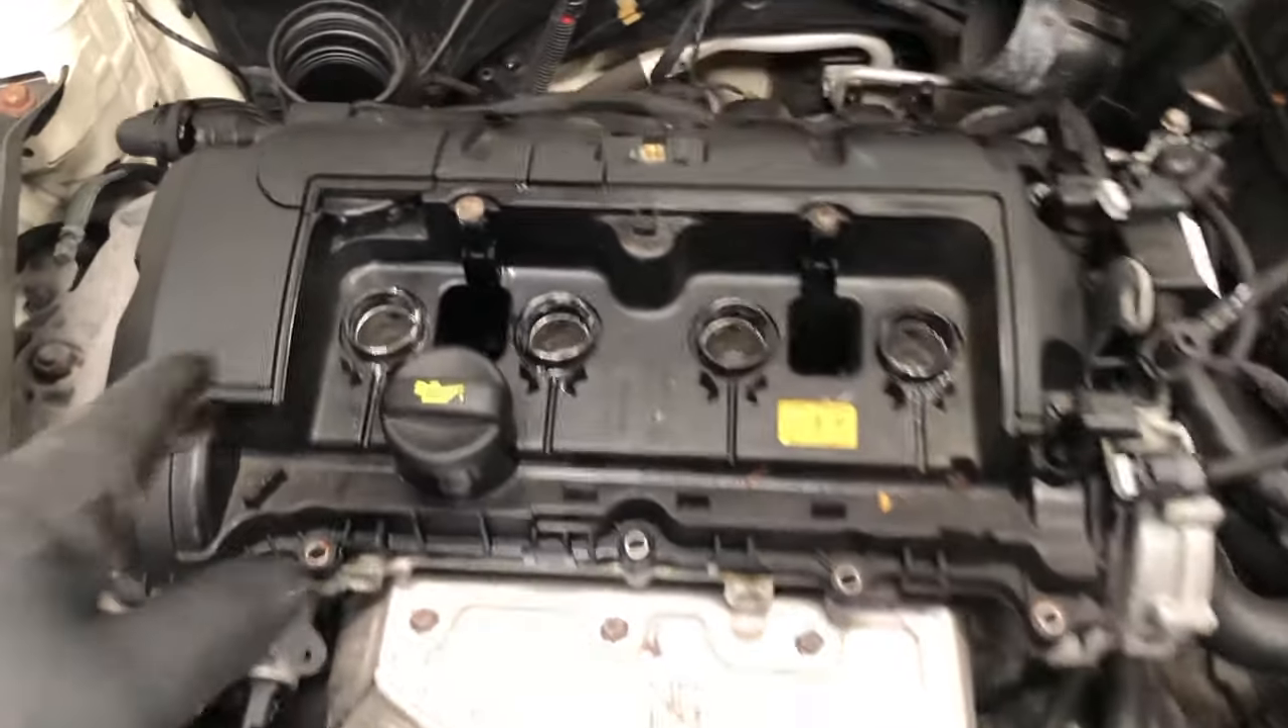I've taken the the coil packs out on this car and some of the nuts but nothing much more.